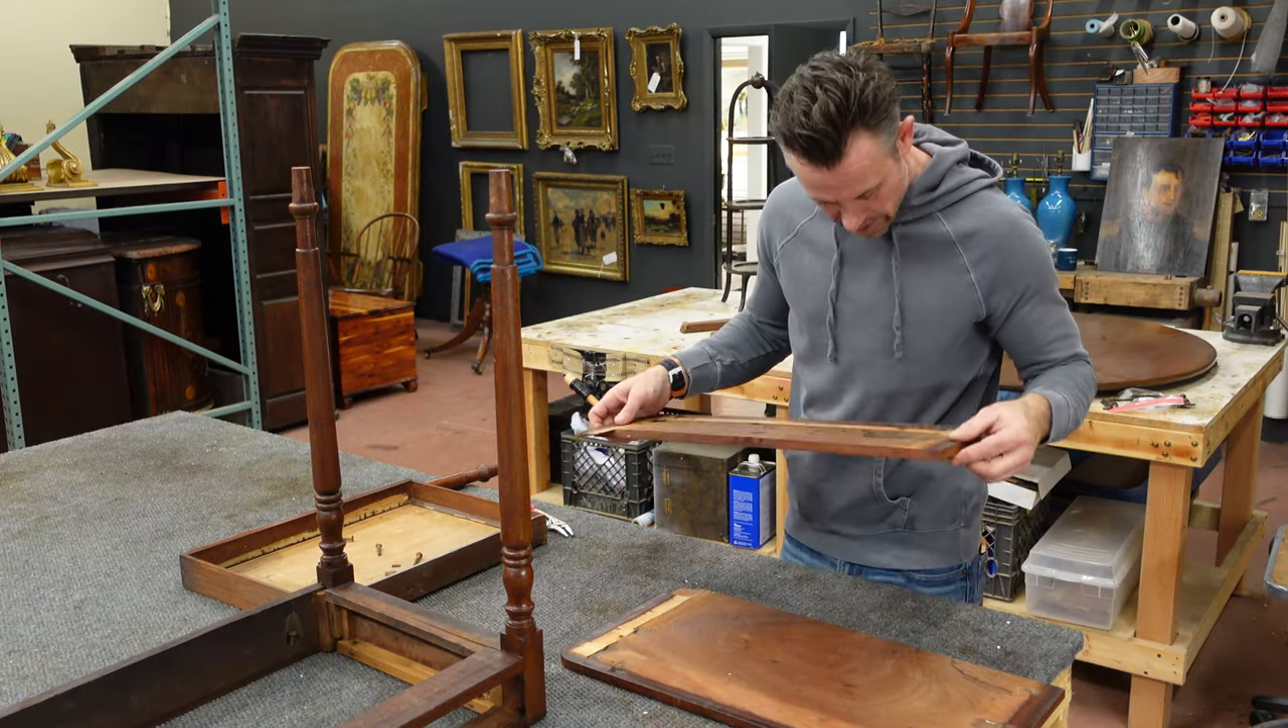I've removed the top from the base here.